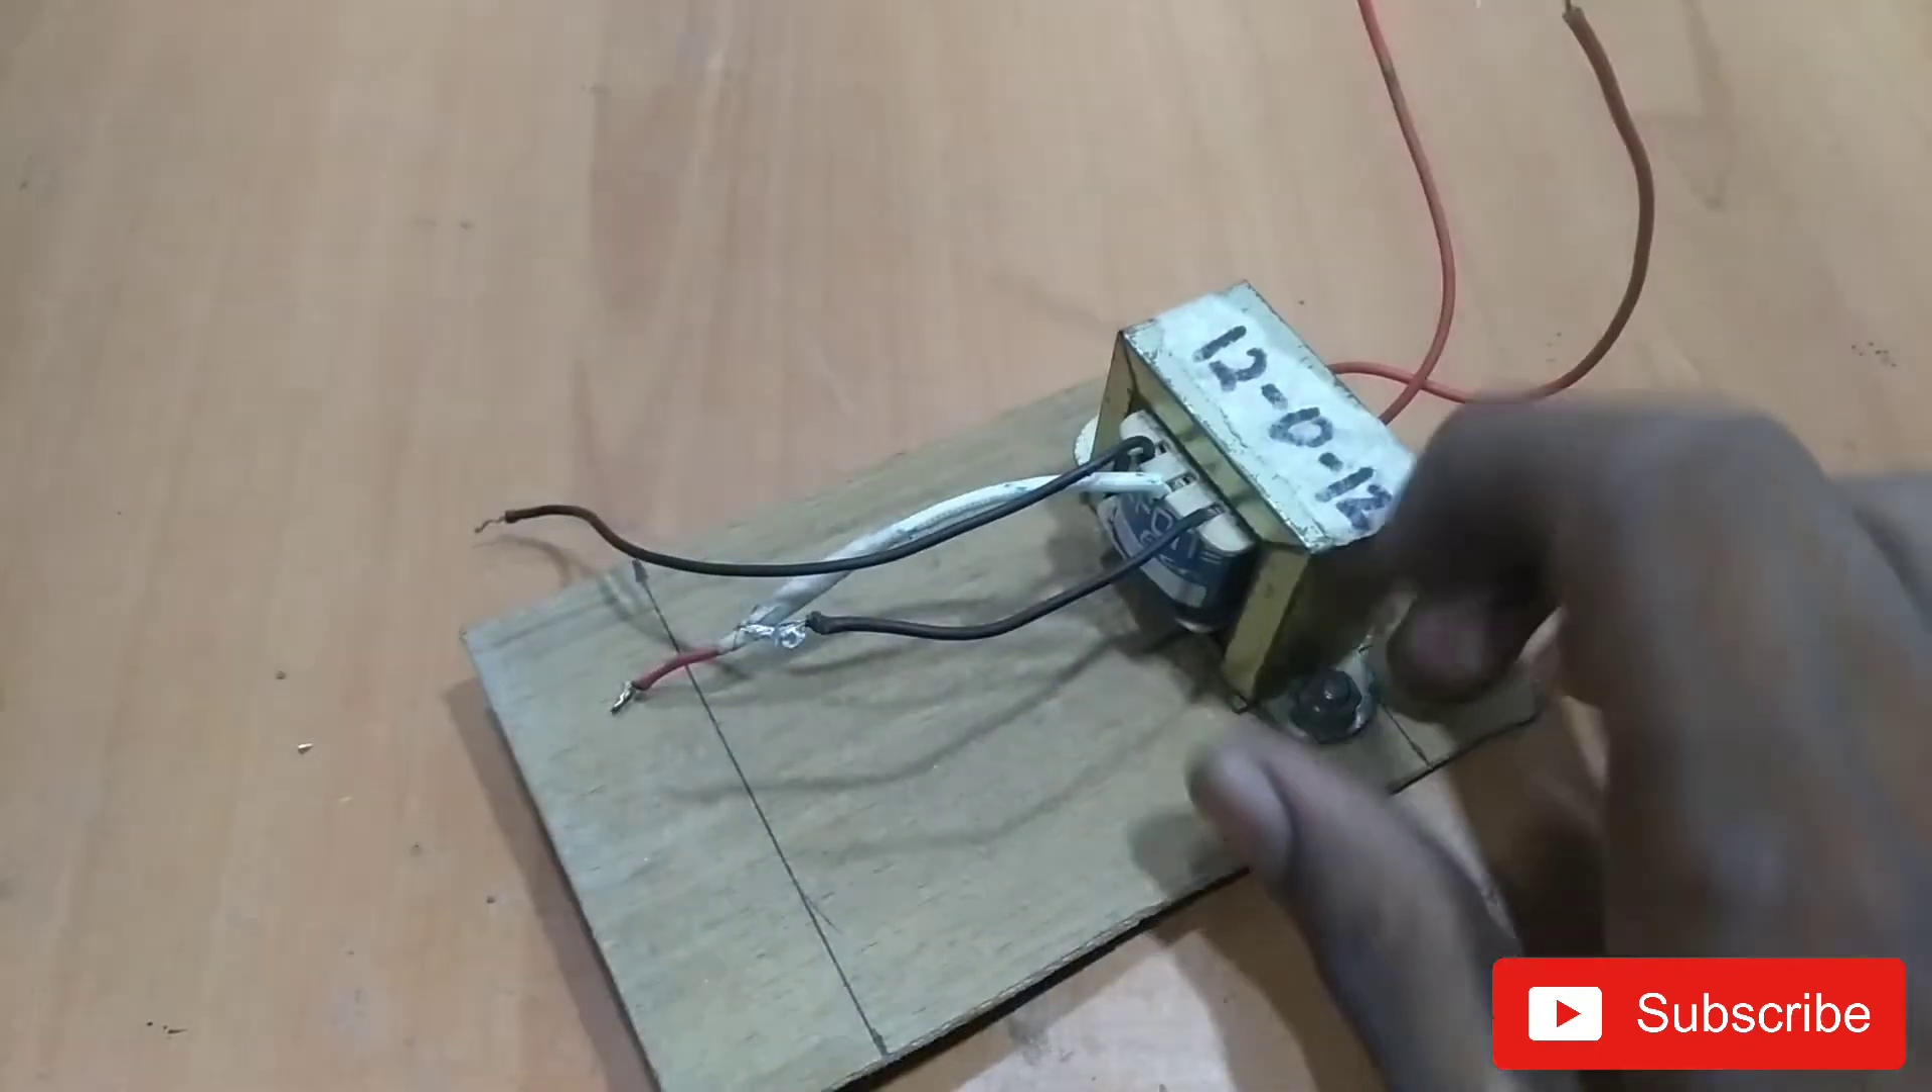तो यह है हमारा ट्रांसफार्मर तो मैं इसे एक लकडी के उपर सेट कर दिया हूं।